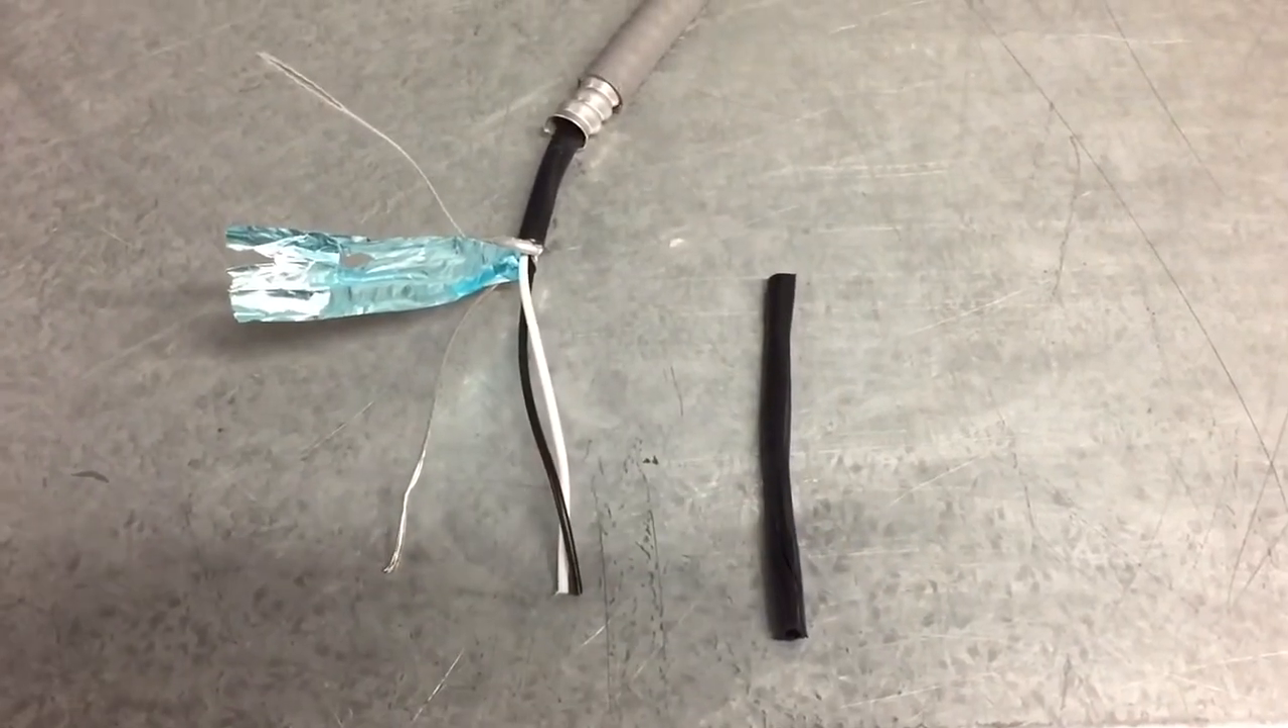And here's the, um, the black jacket that I have removed.